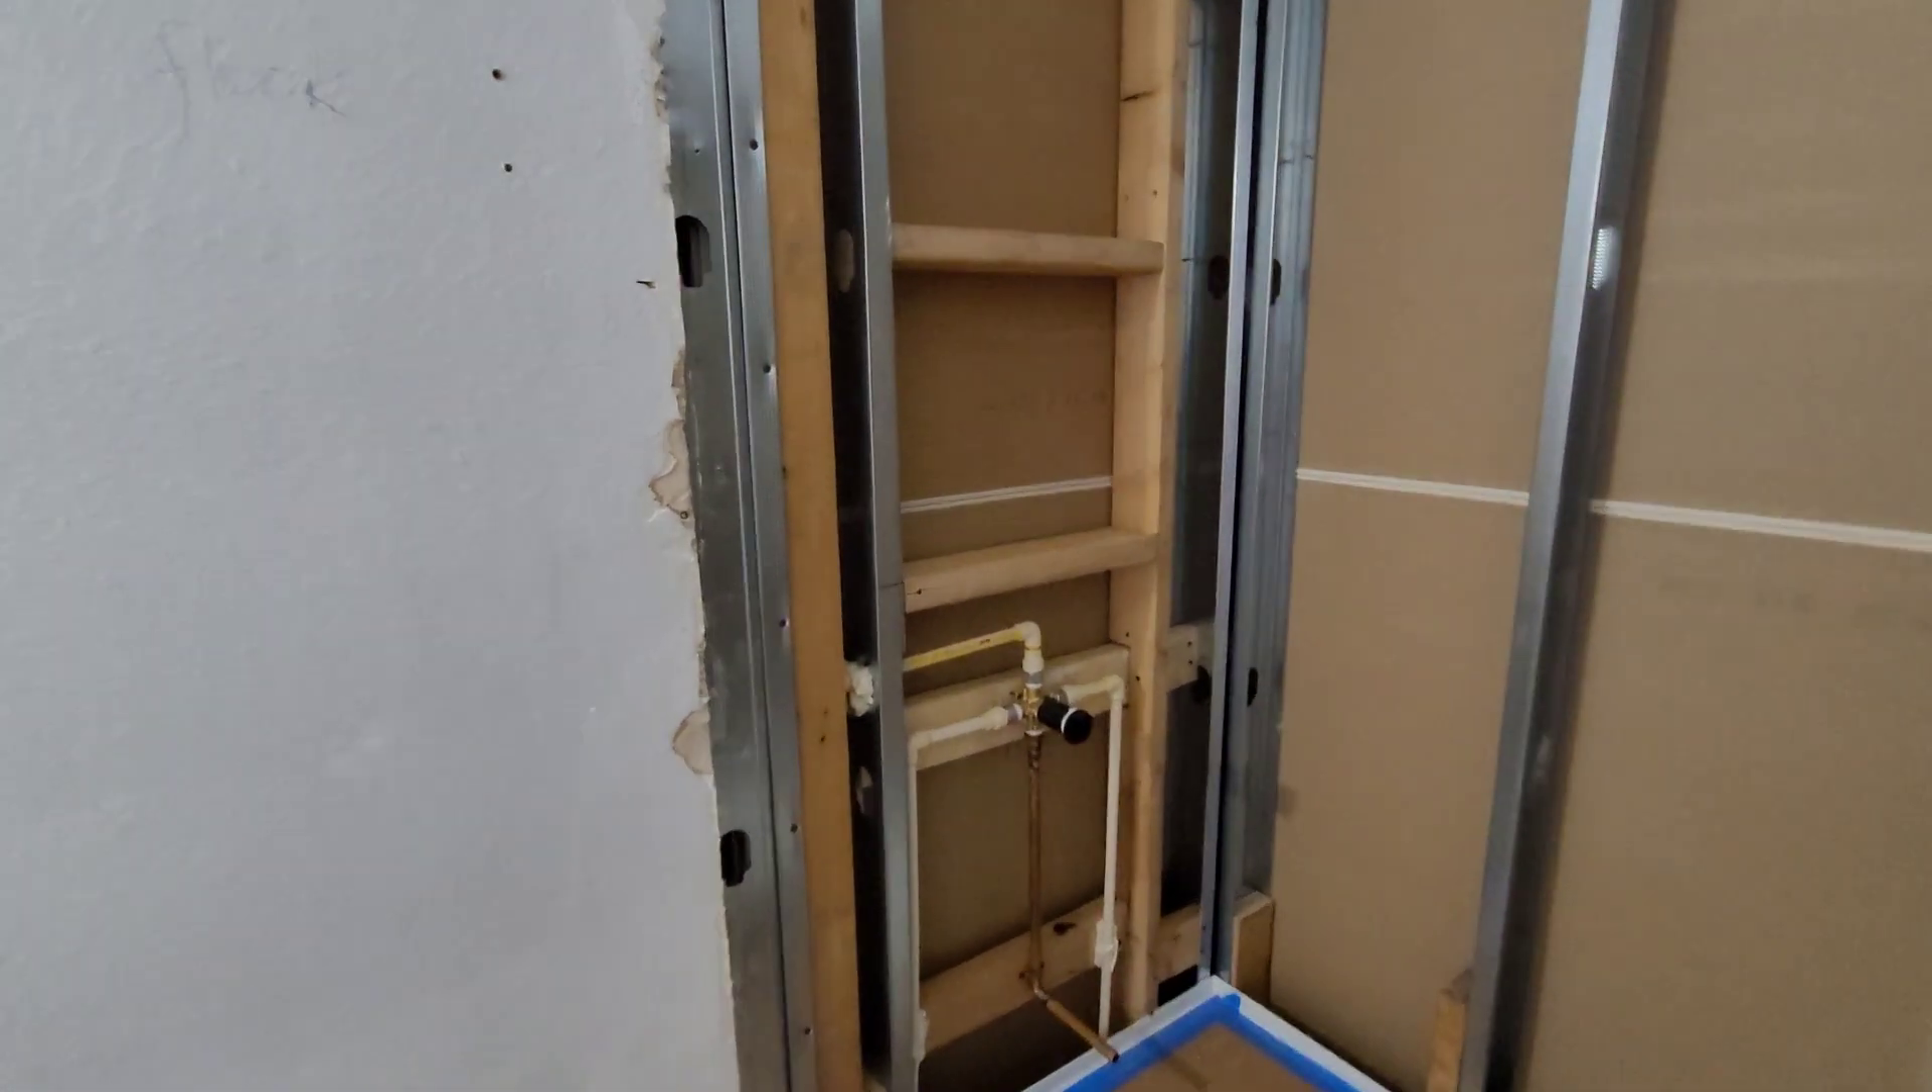I finish framing the niche so that area right there gonna be the shower niche.